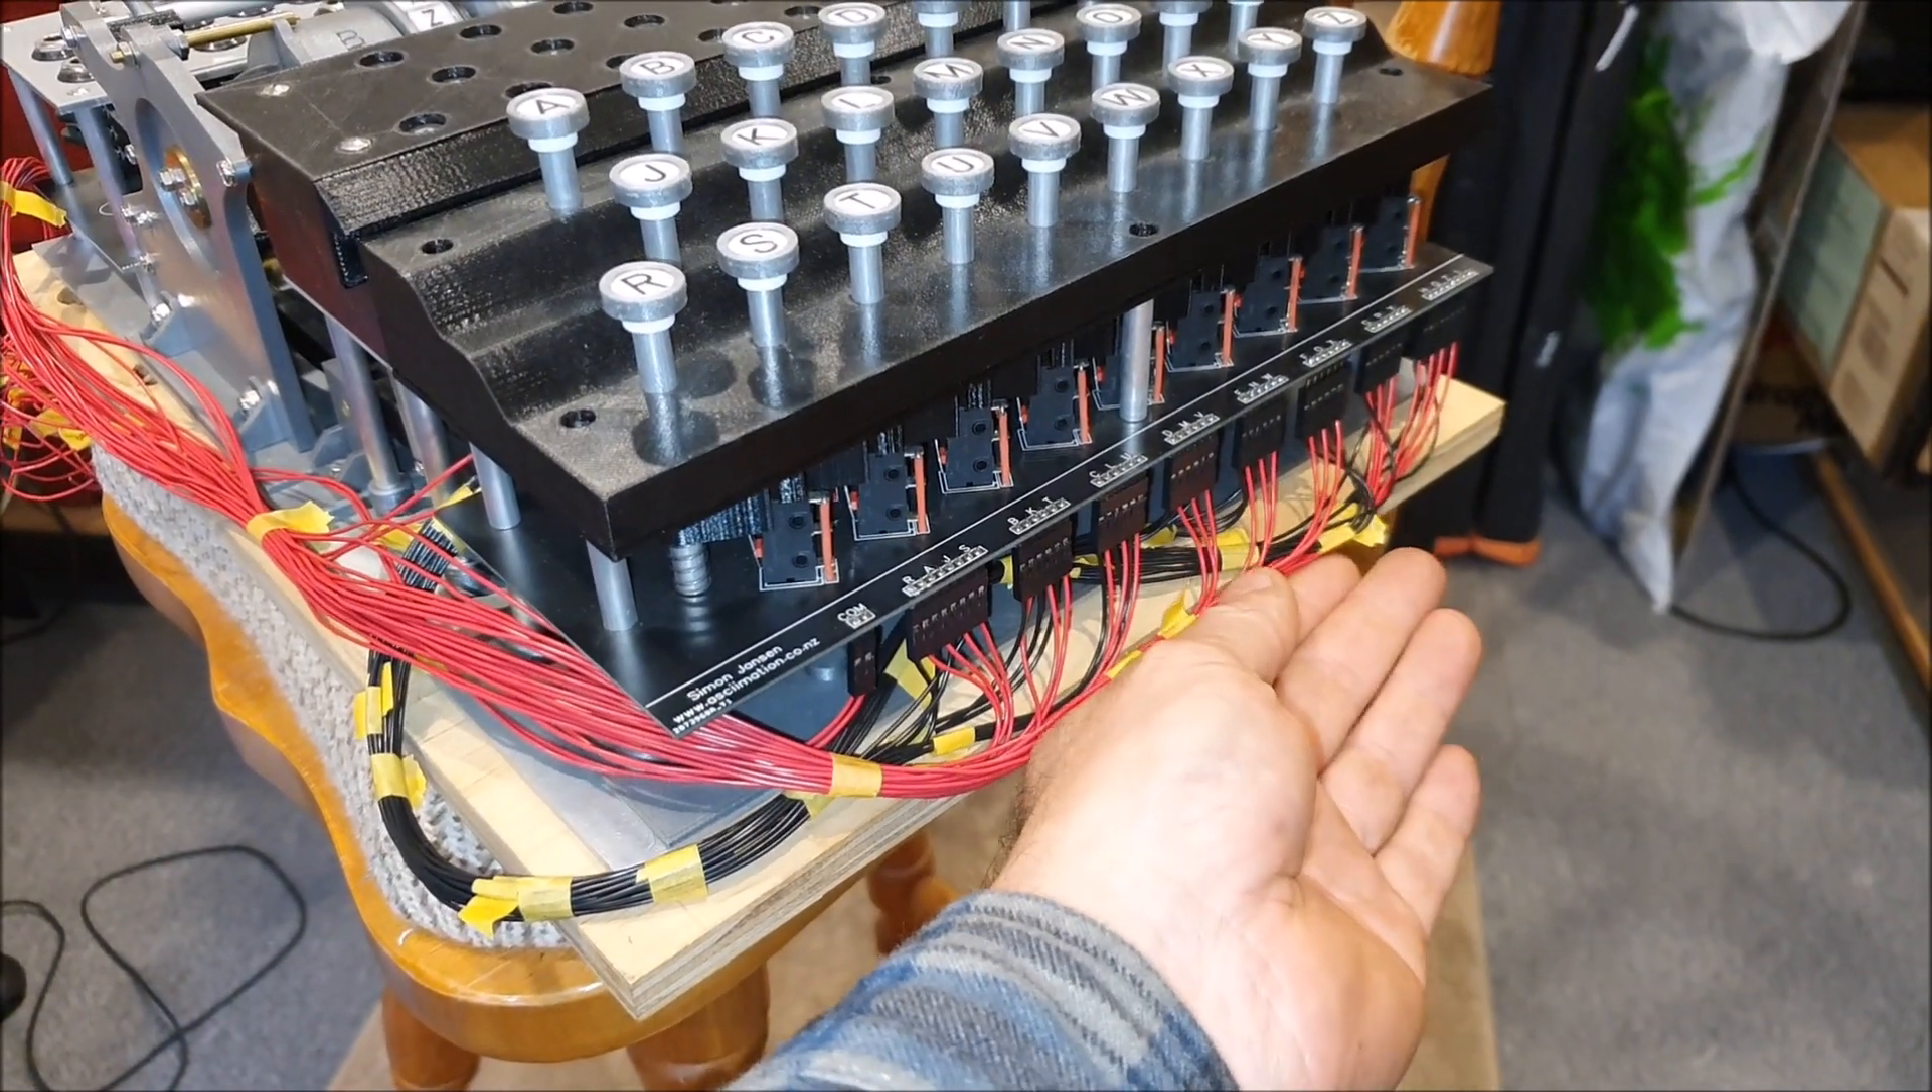This is where I've got up to tonight. I've done the wiring to the front here.